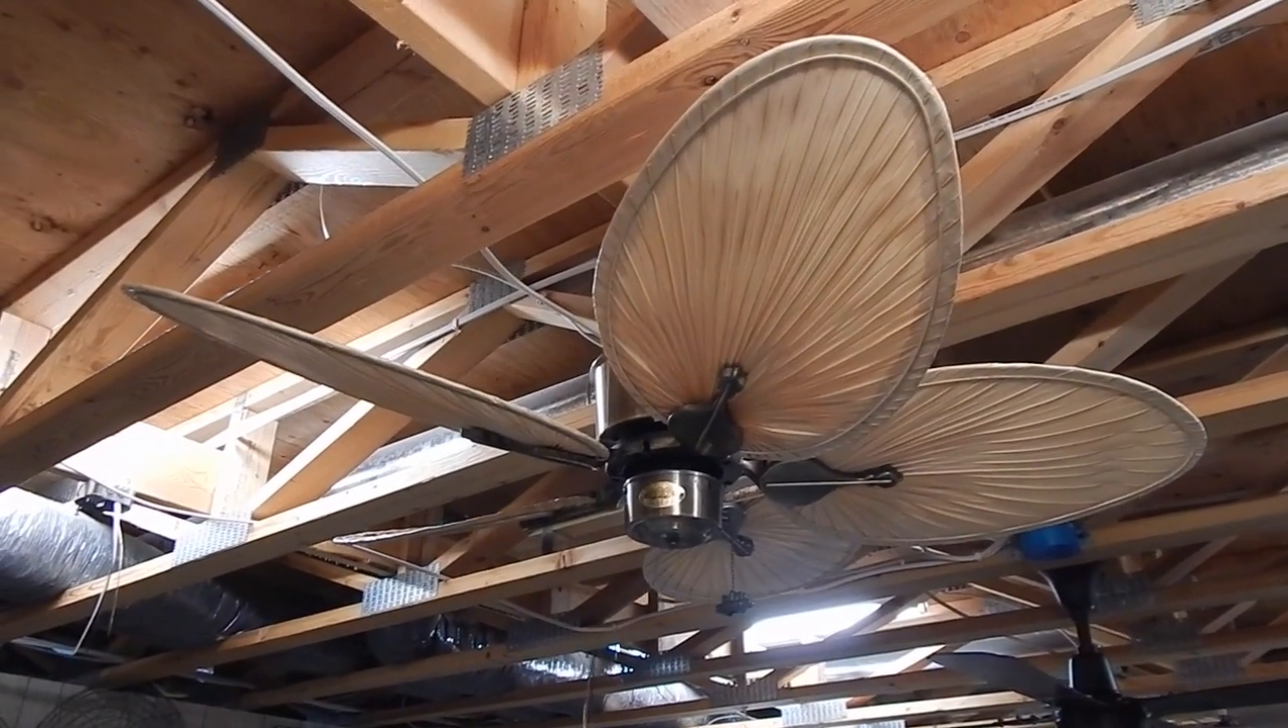And now I just put up my Antique Brass Islander with the small blades.